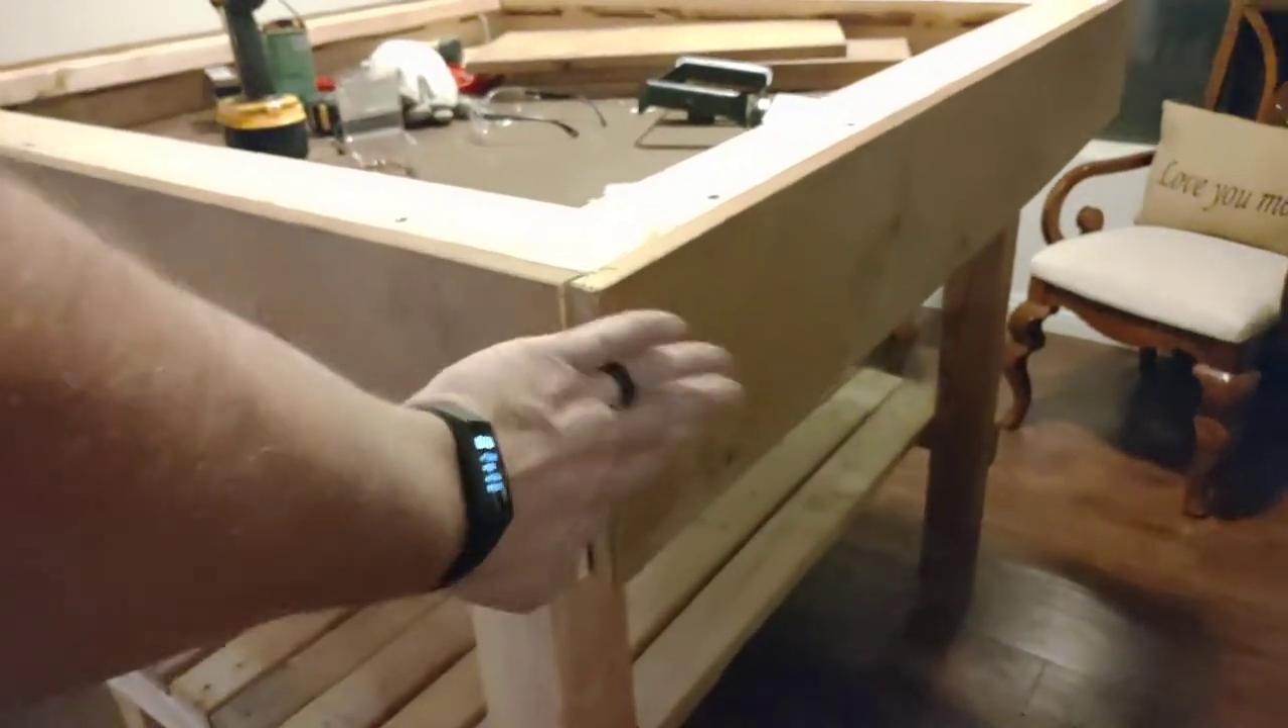But yeah, check that out. I've got the solid boards on each side and I'm very happy about that.